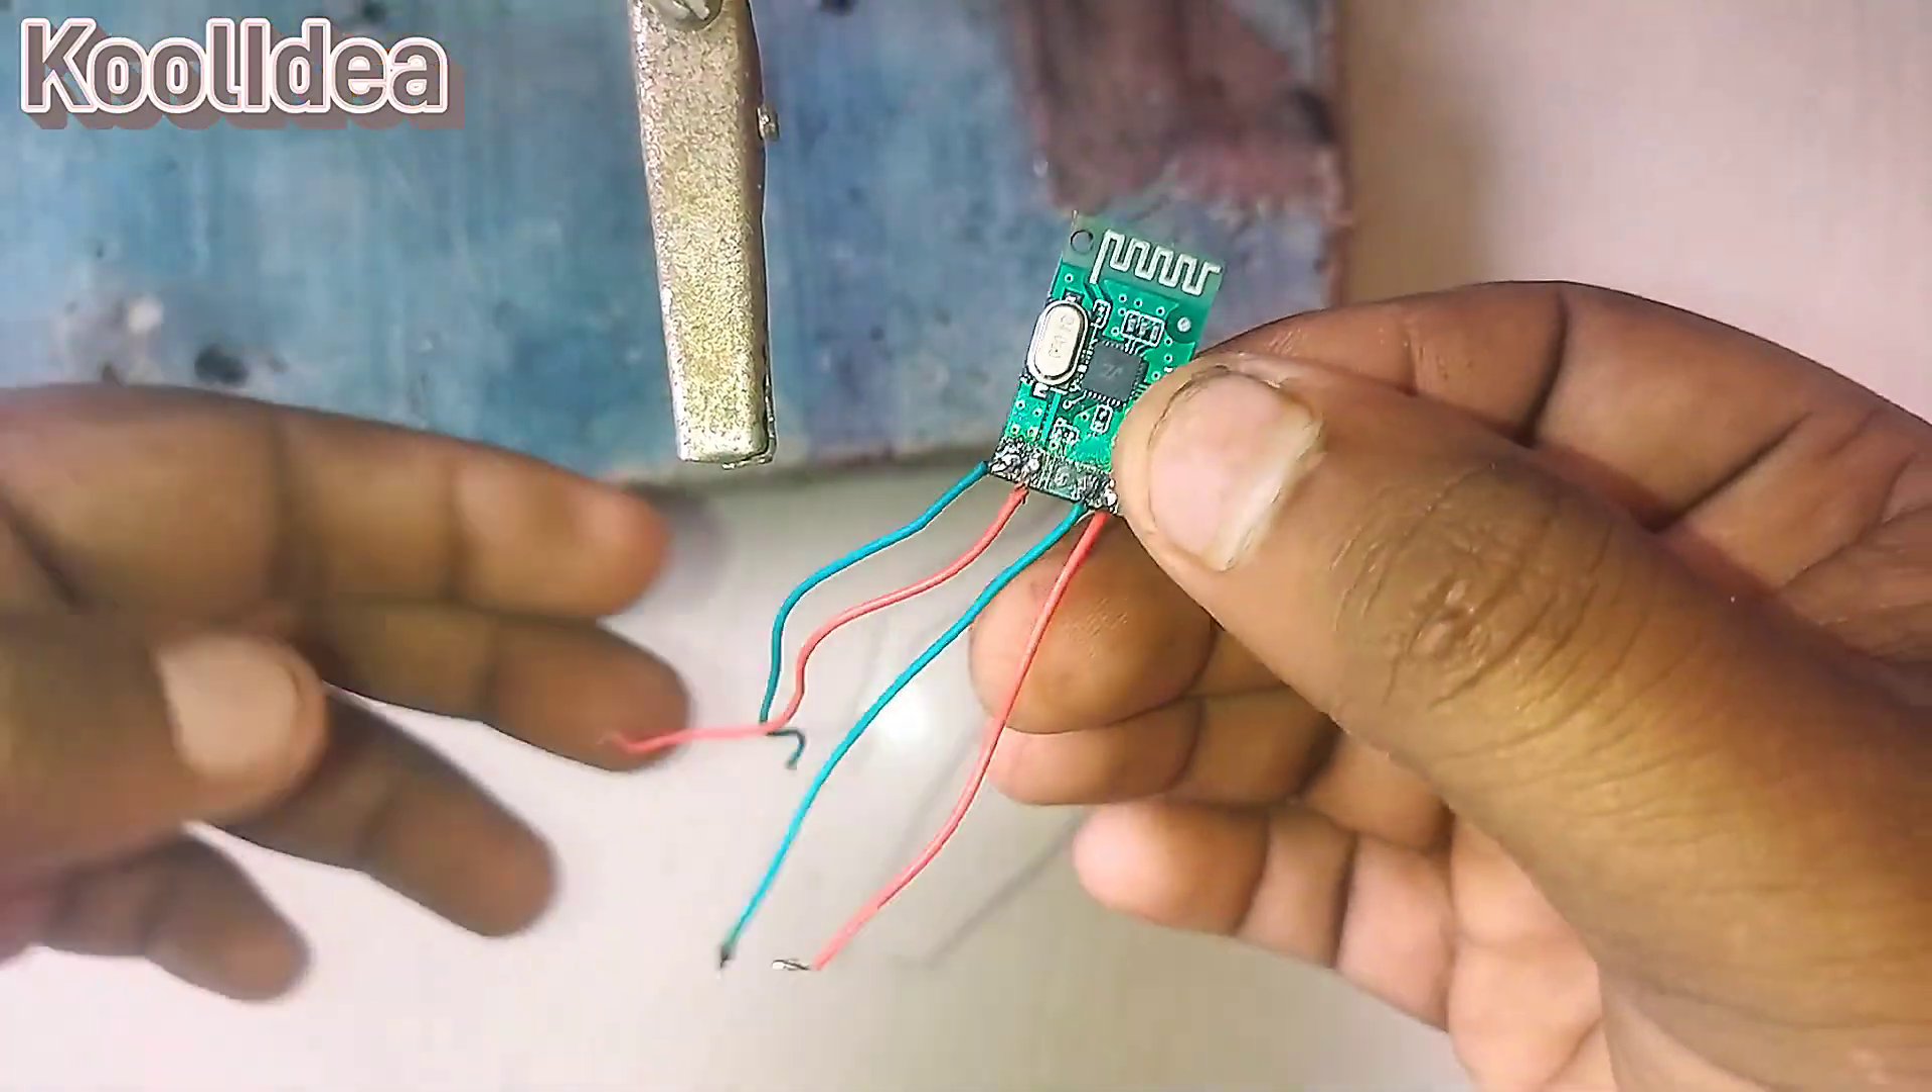तो दोस्तों हमारा Bluetooth मोडियूल का कनेक्शन हो गया है मैंने सारा वायर लगा दिया।